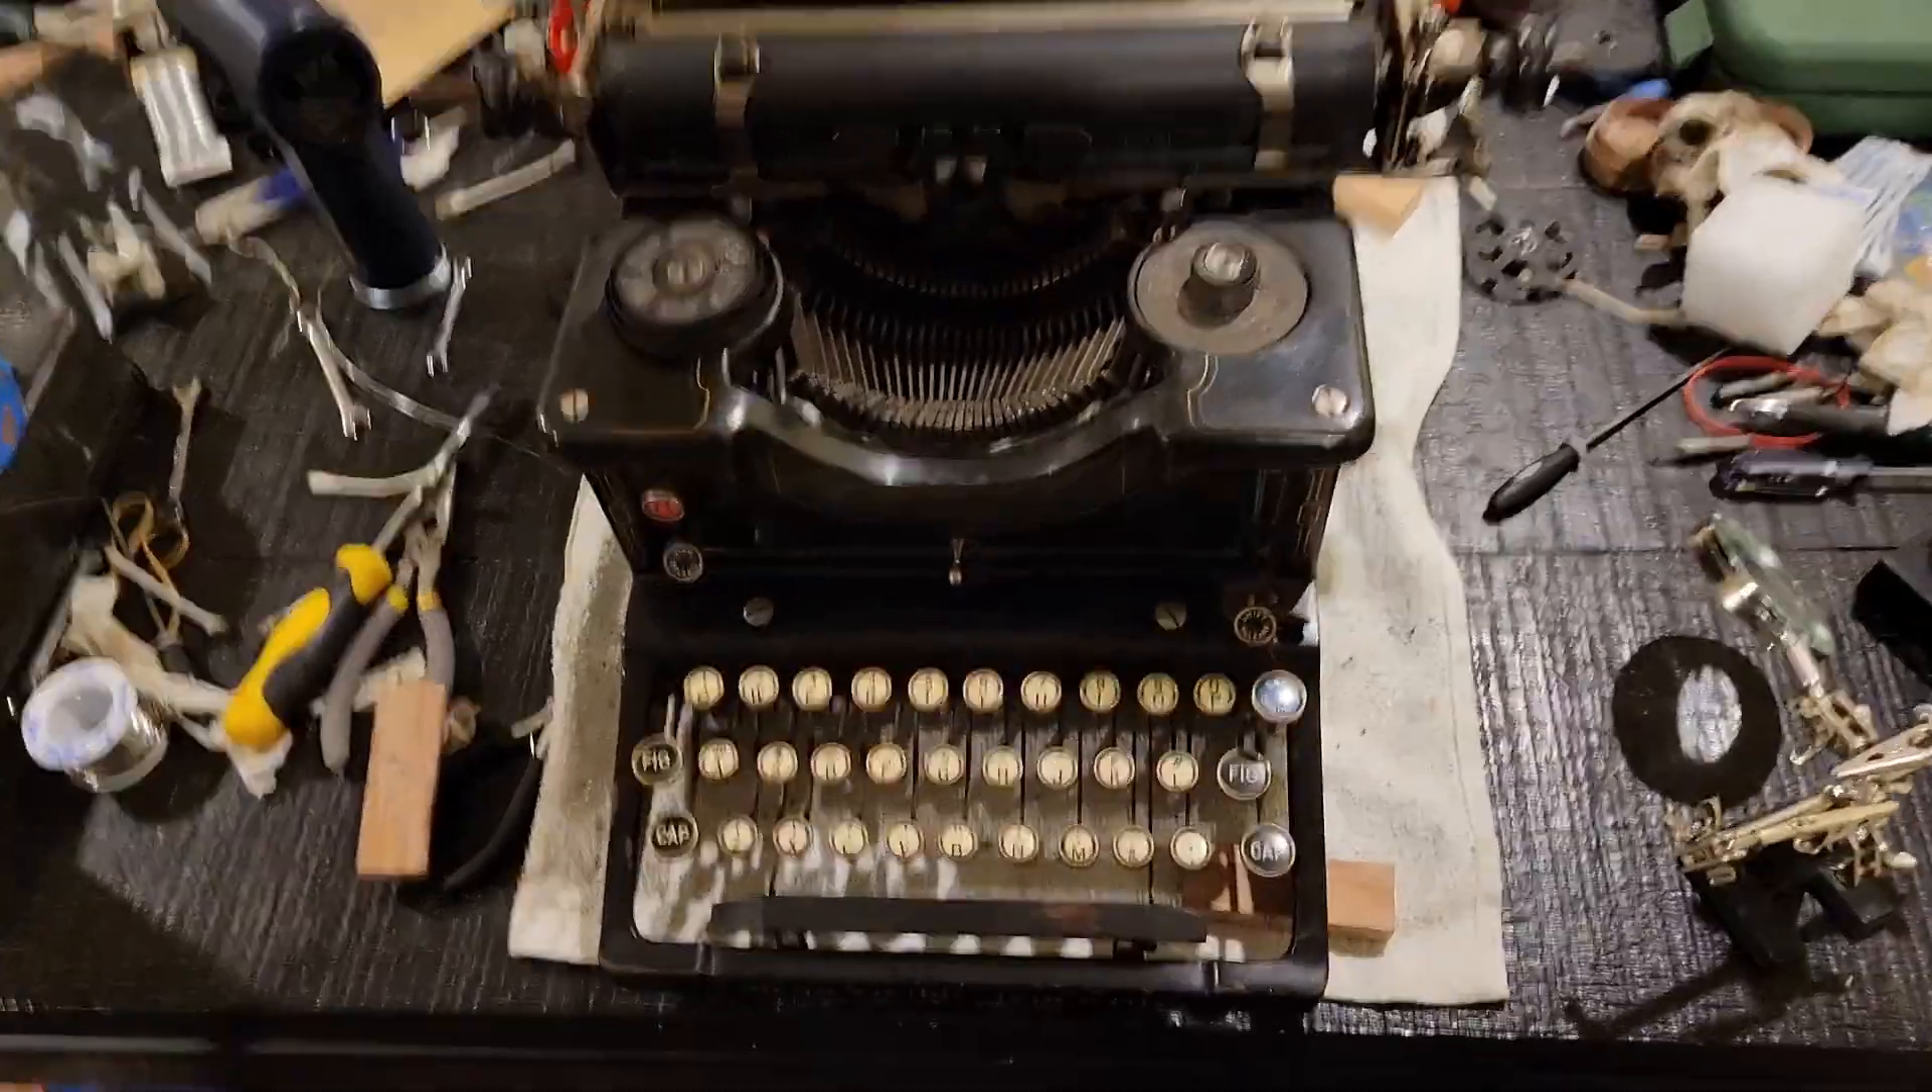Okay, so I have the carriage back on.